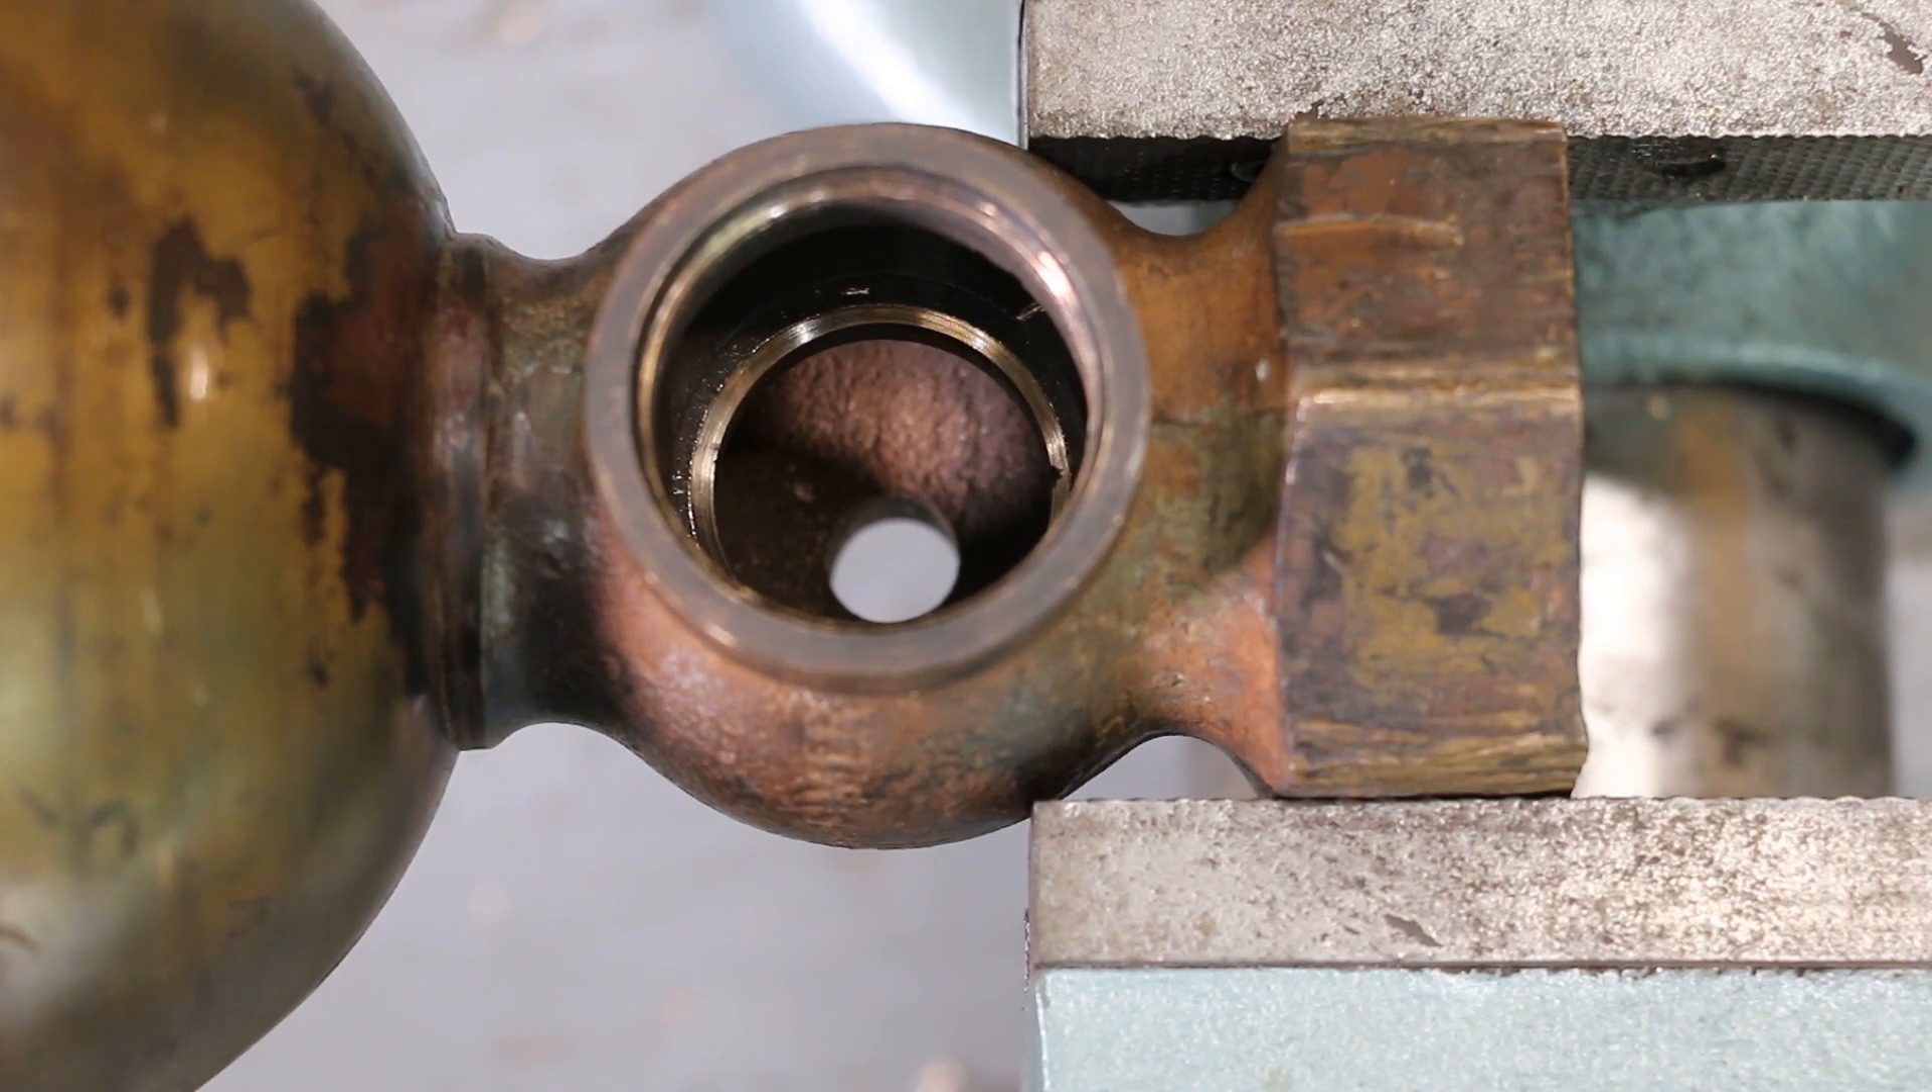But anyway, we got a nice new valve seat in there.